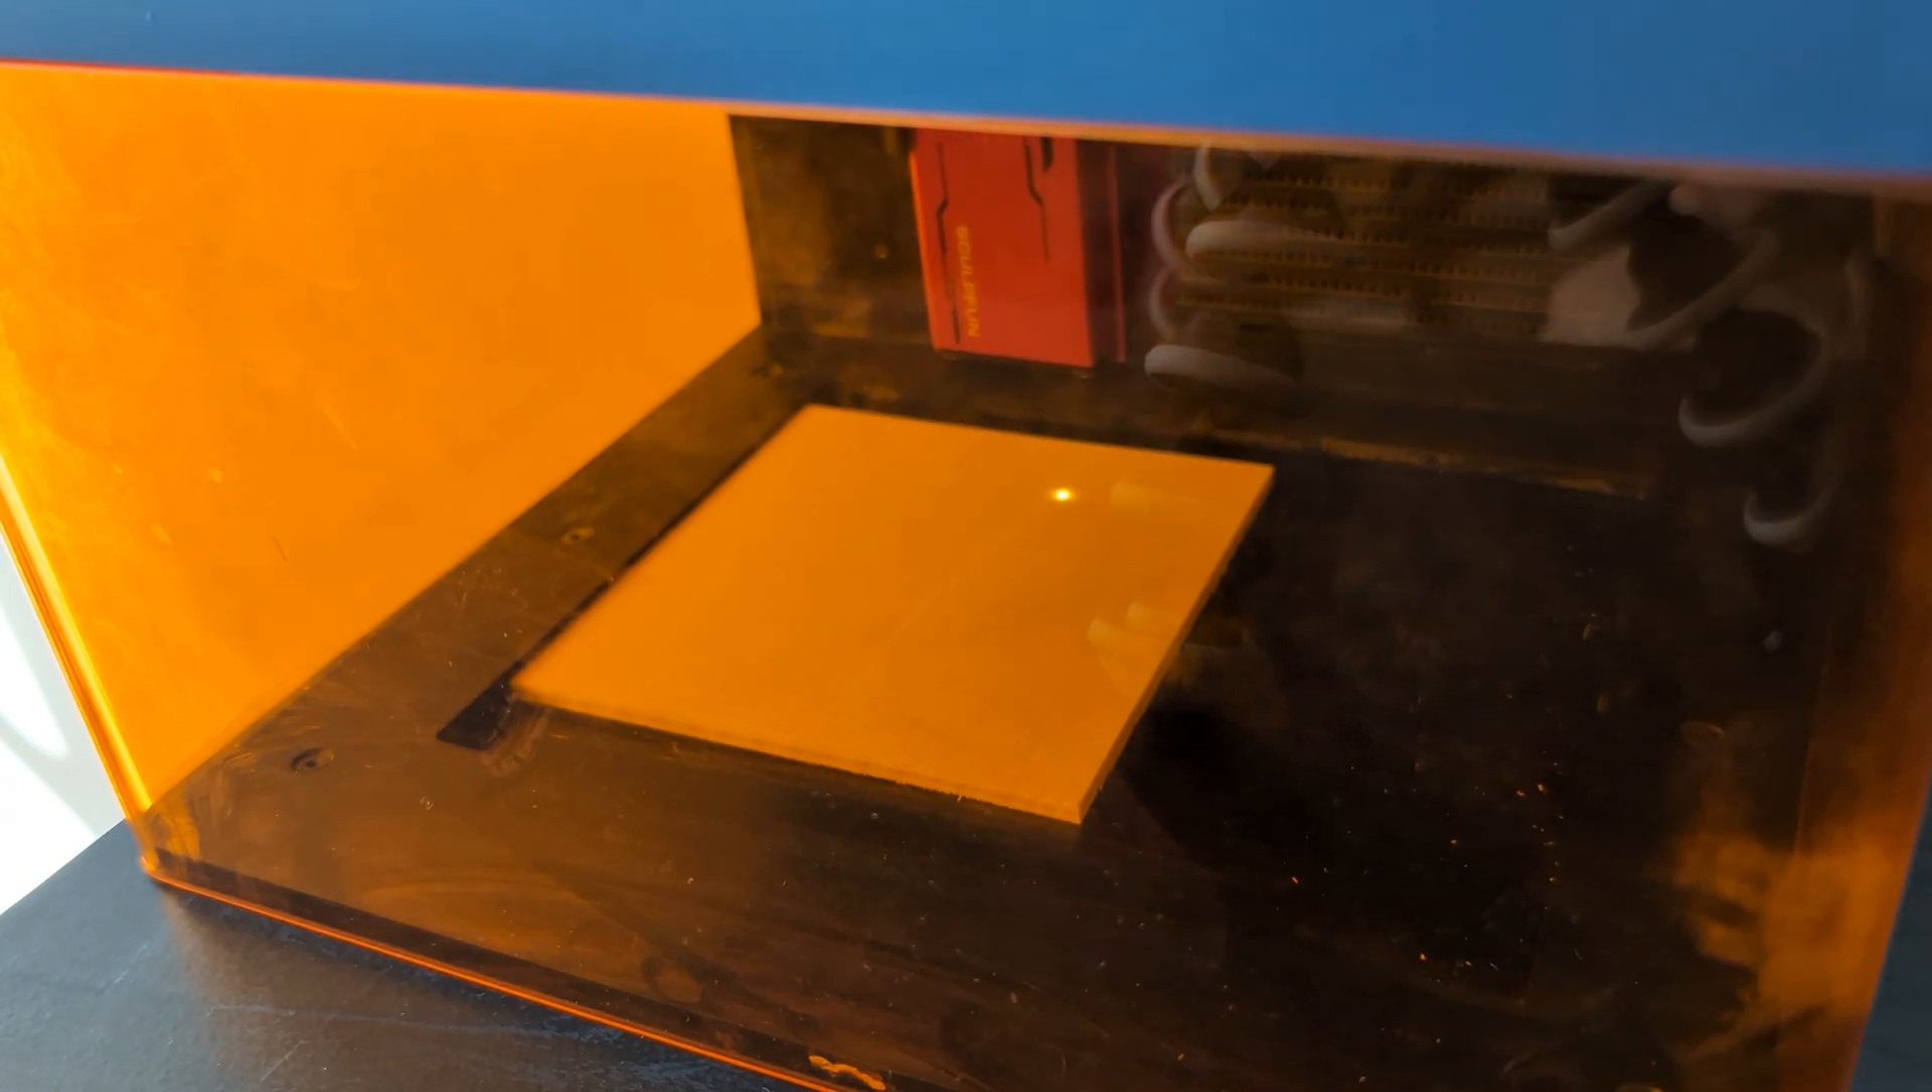Now as you can see we have the light shield on or the laser shield on I should say.